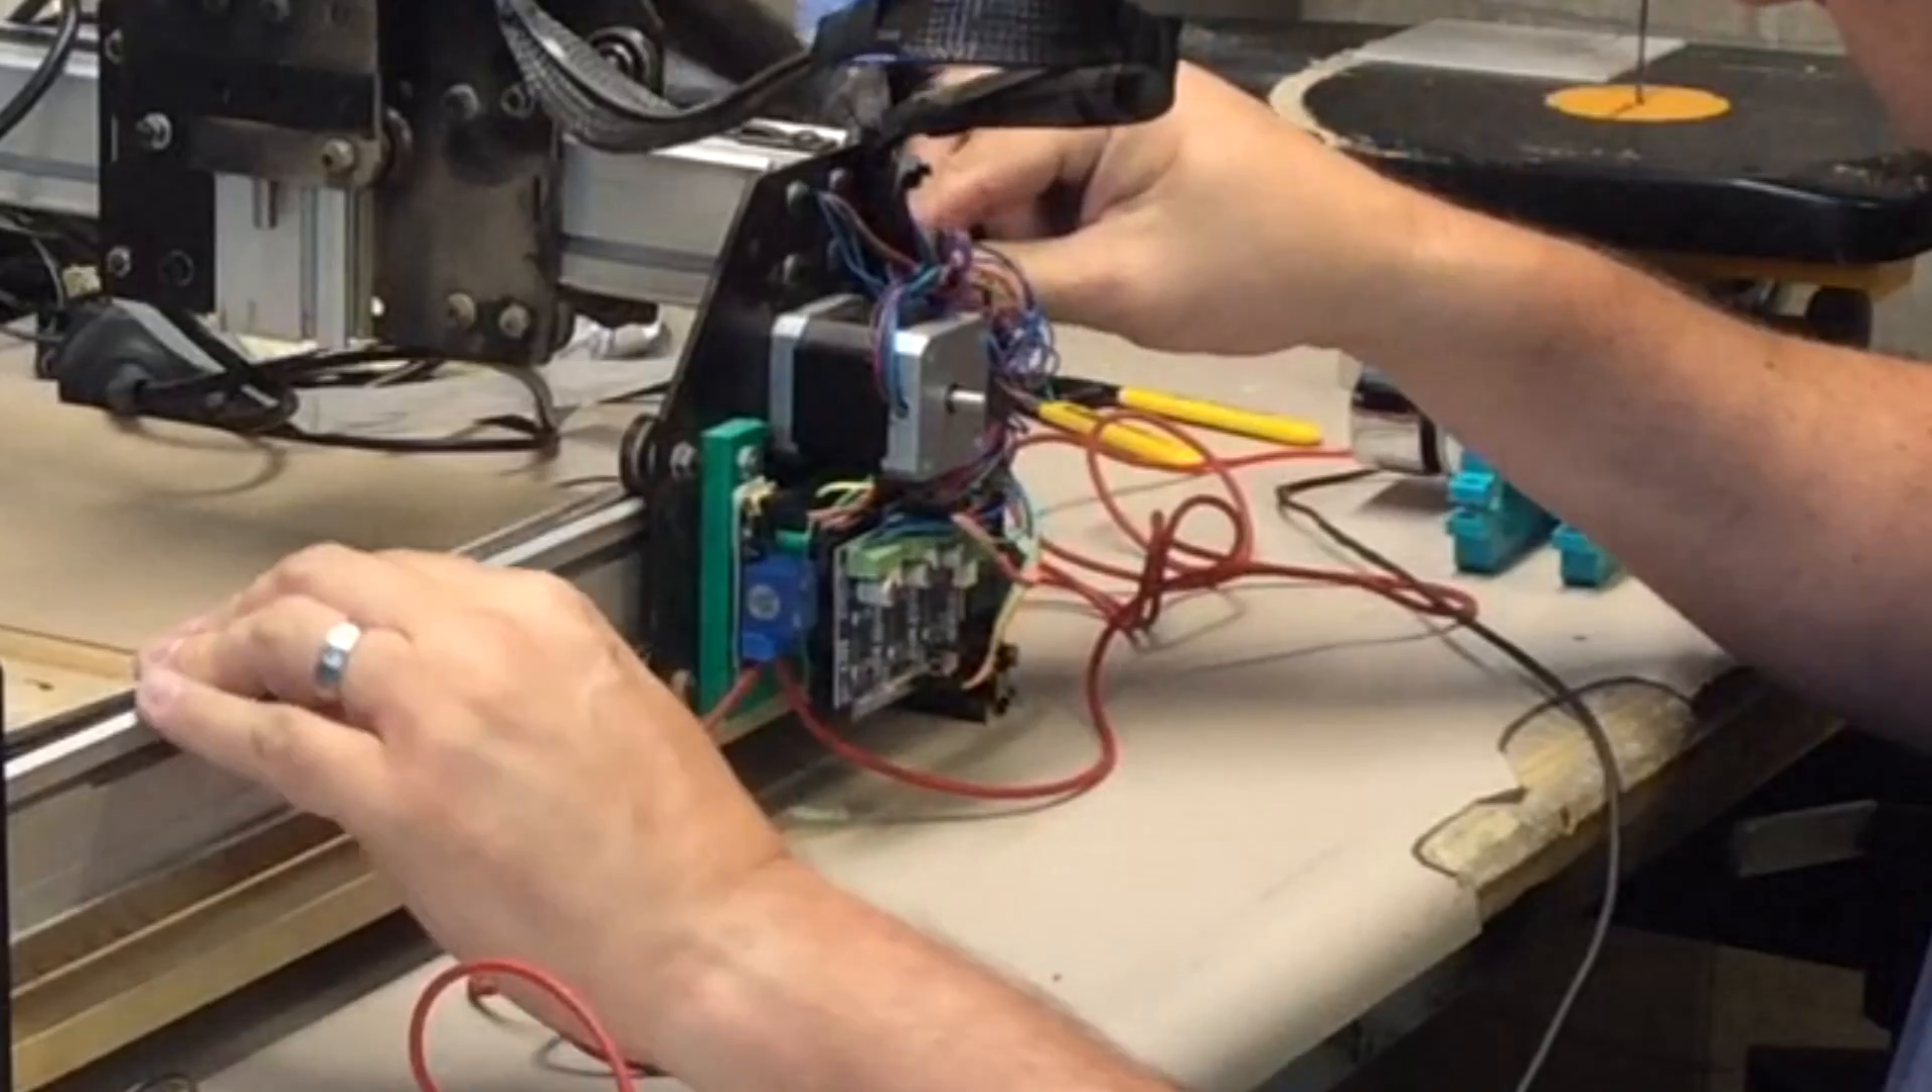And I've got, and that just plugs right in, and I've got all the electronics for mine mounted right here on a 3D printed bracket.